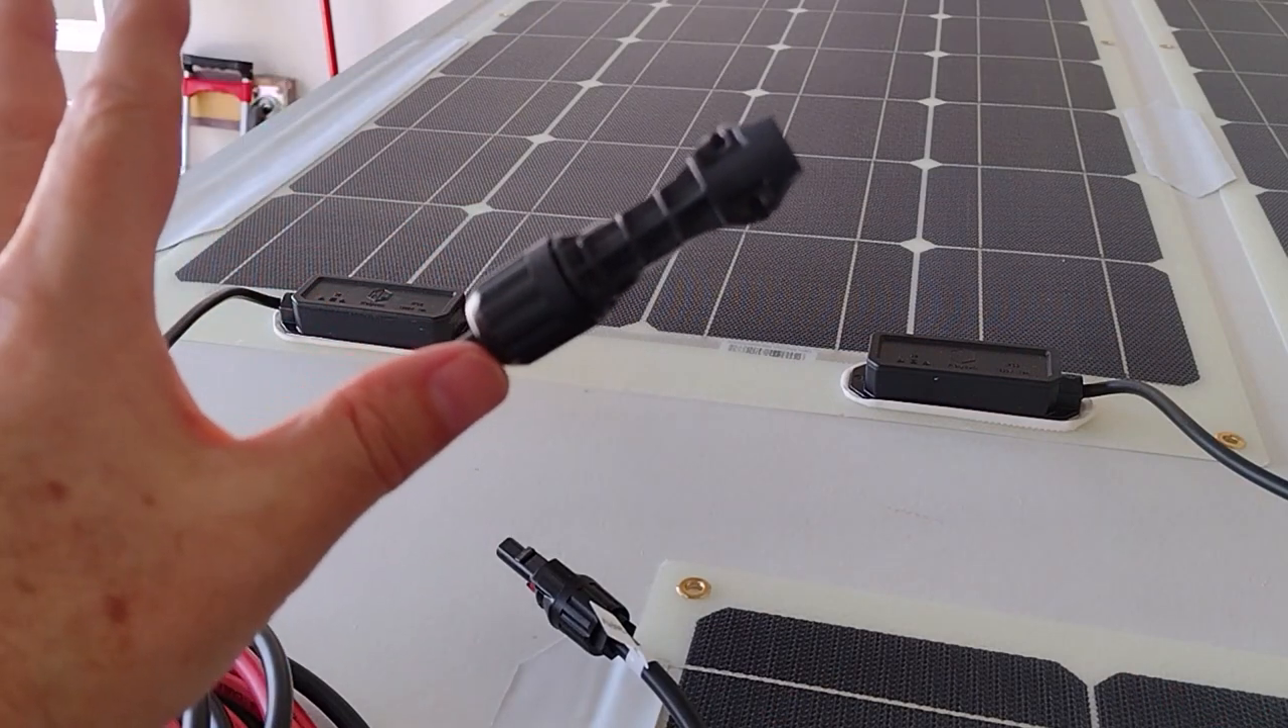So here is the last unconnected negative end from one of the solar panels and we'll just connect that into the black wire using the MC4 connection.